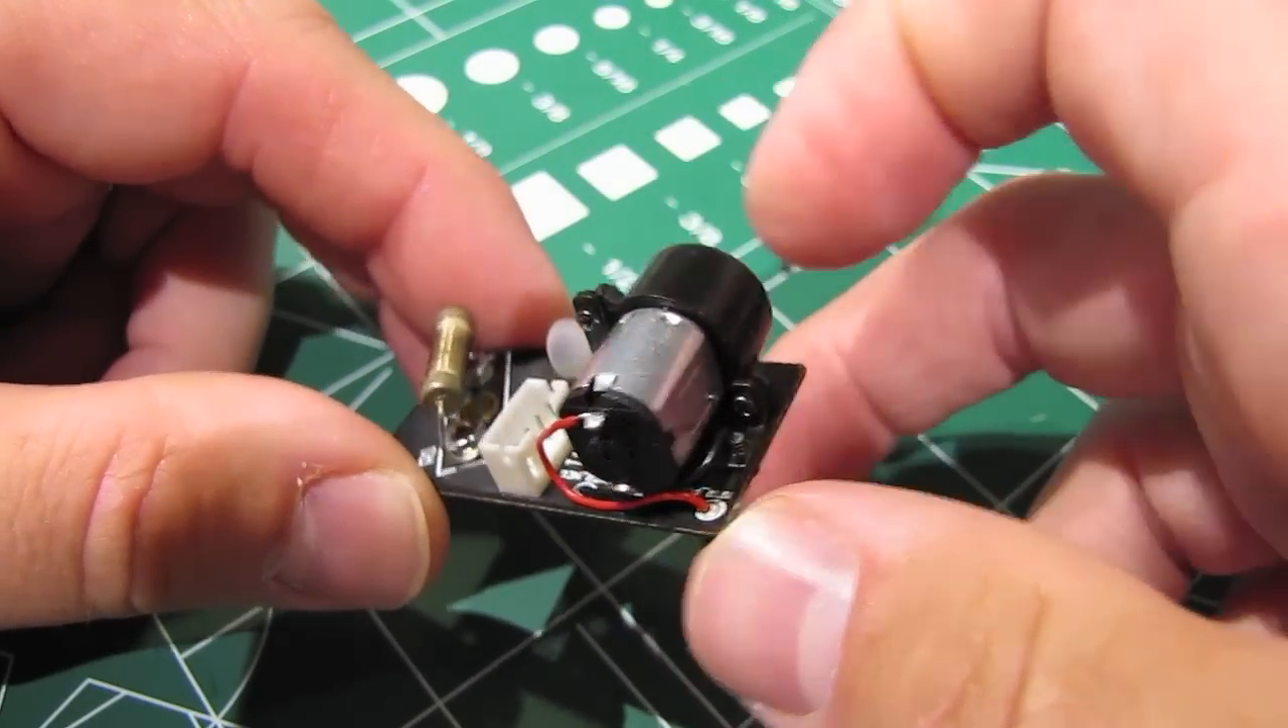Okay, I've reattached the fan assembly to the board.